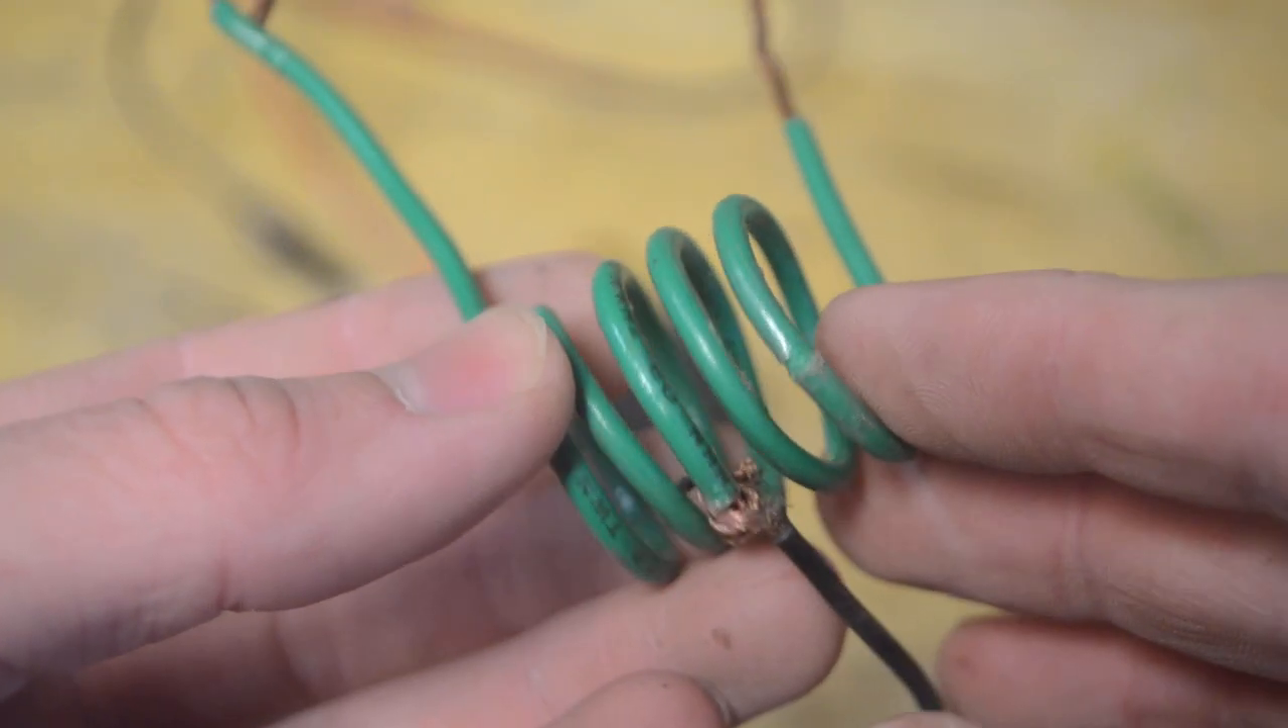In the center, I attached this wire here so we could have that center tapped position to hook up to the ZVS driver.